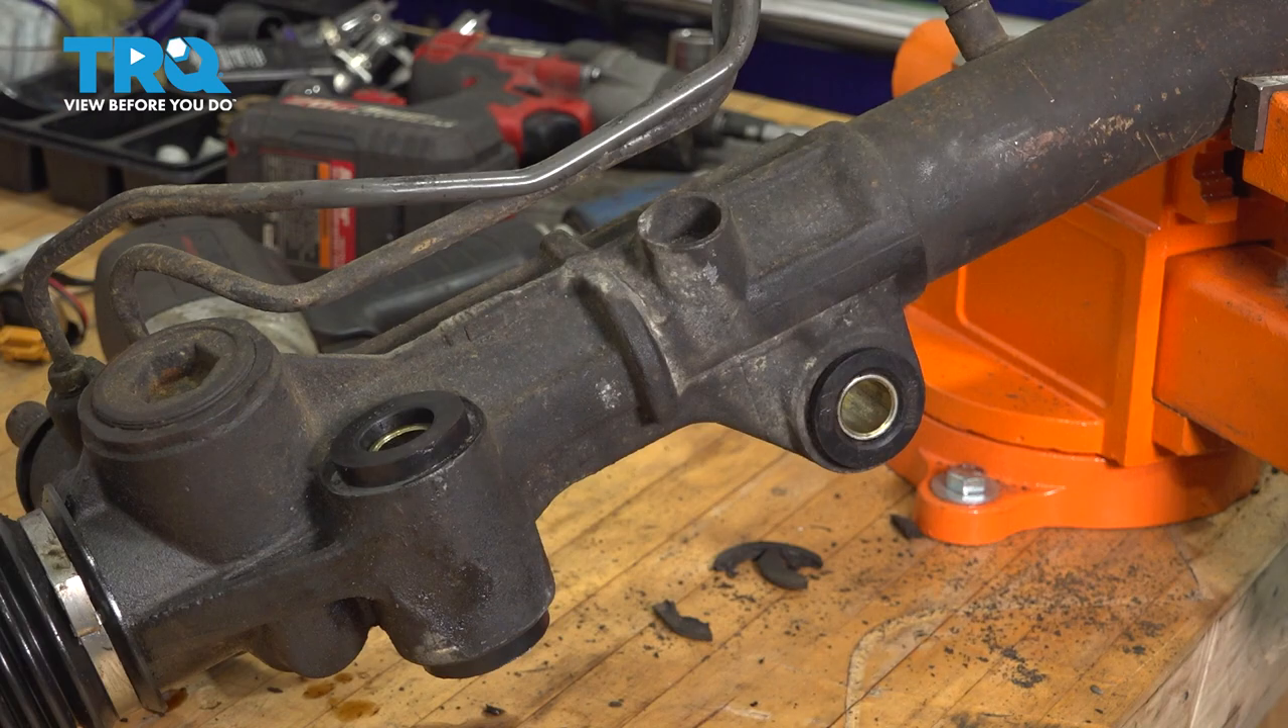All right. That looks good. With these two bushings installed, the third one will be put on once this is ready to be bolted up to the vehicle.